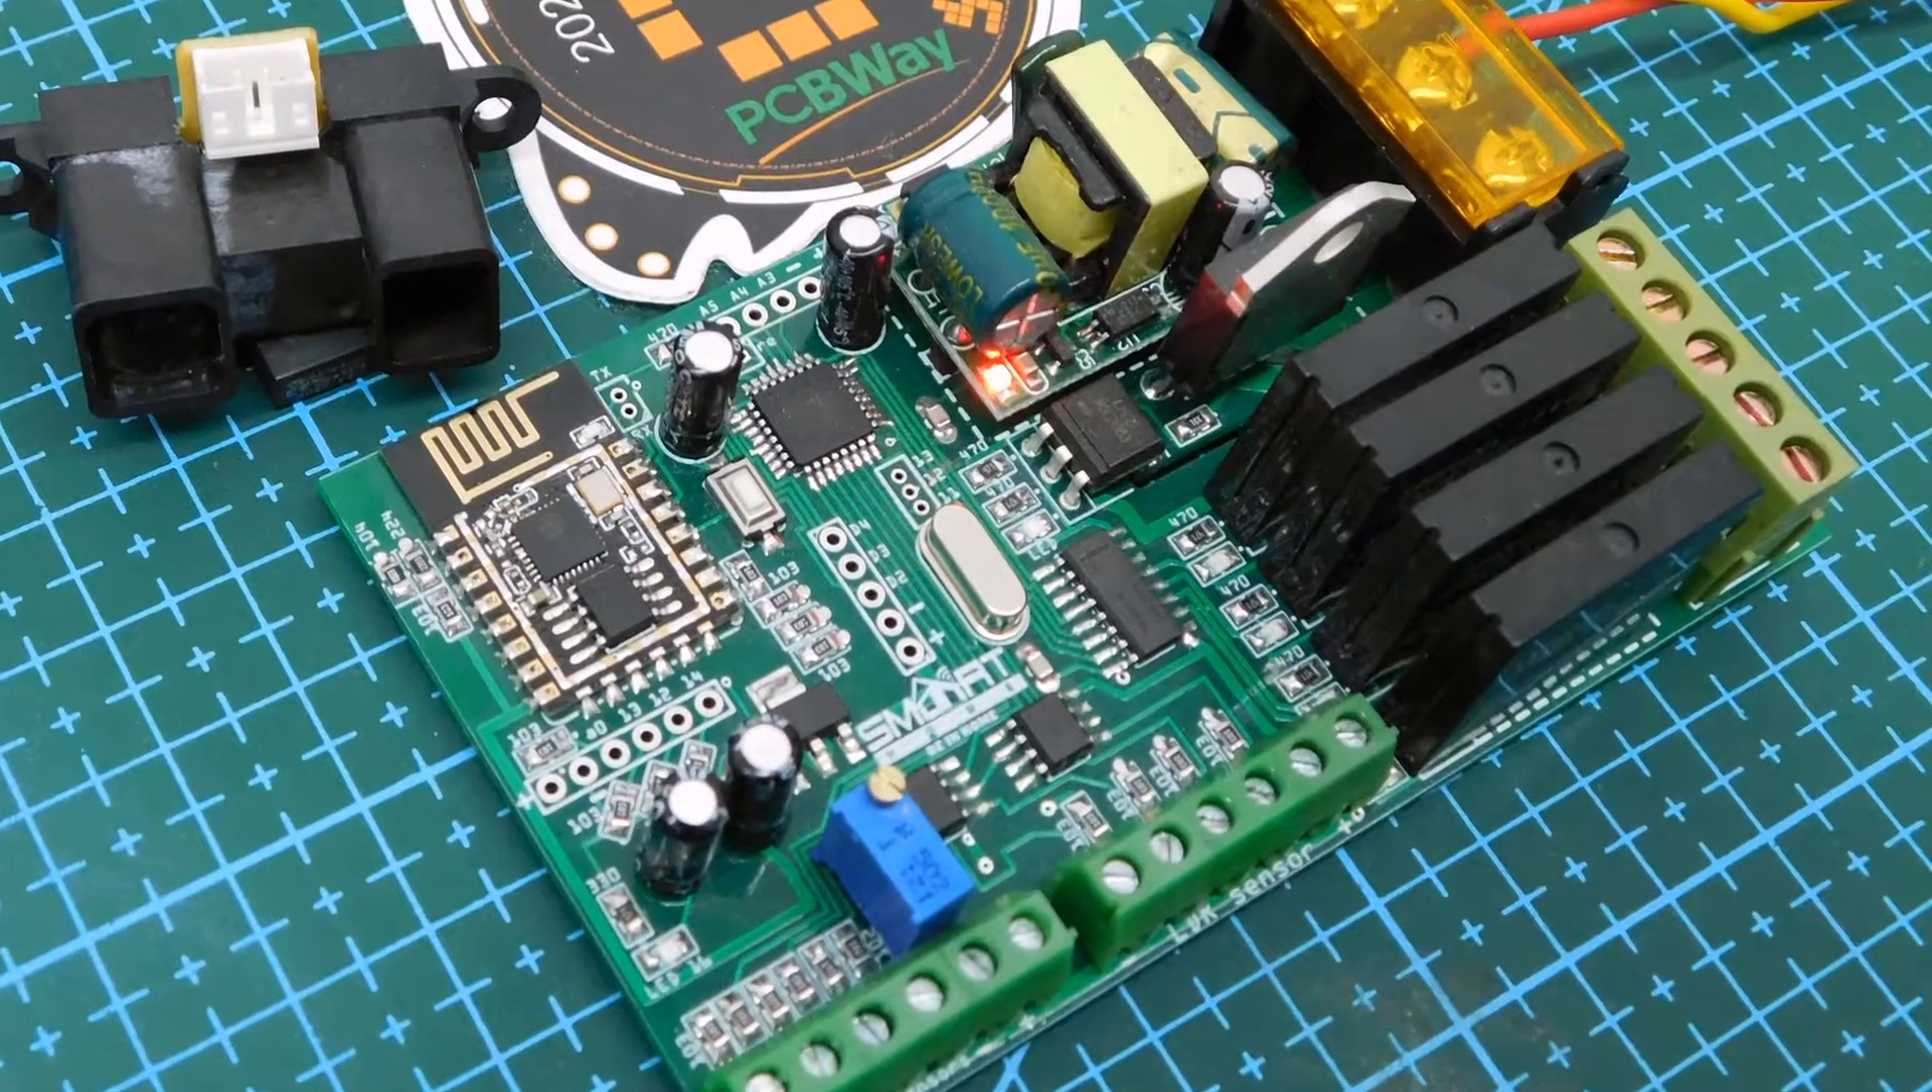بعد كده ركبنا المكونات وأنا بأعرض الصور لكي ترى كل المكونات.